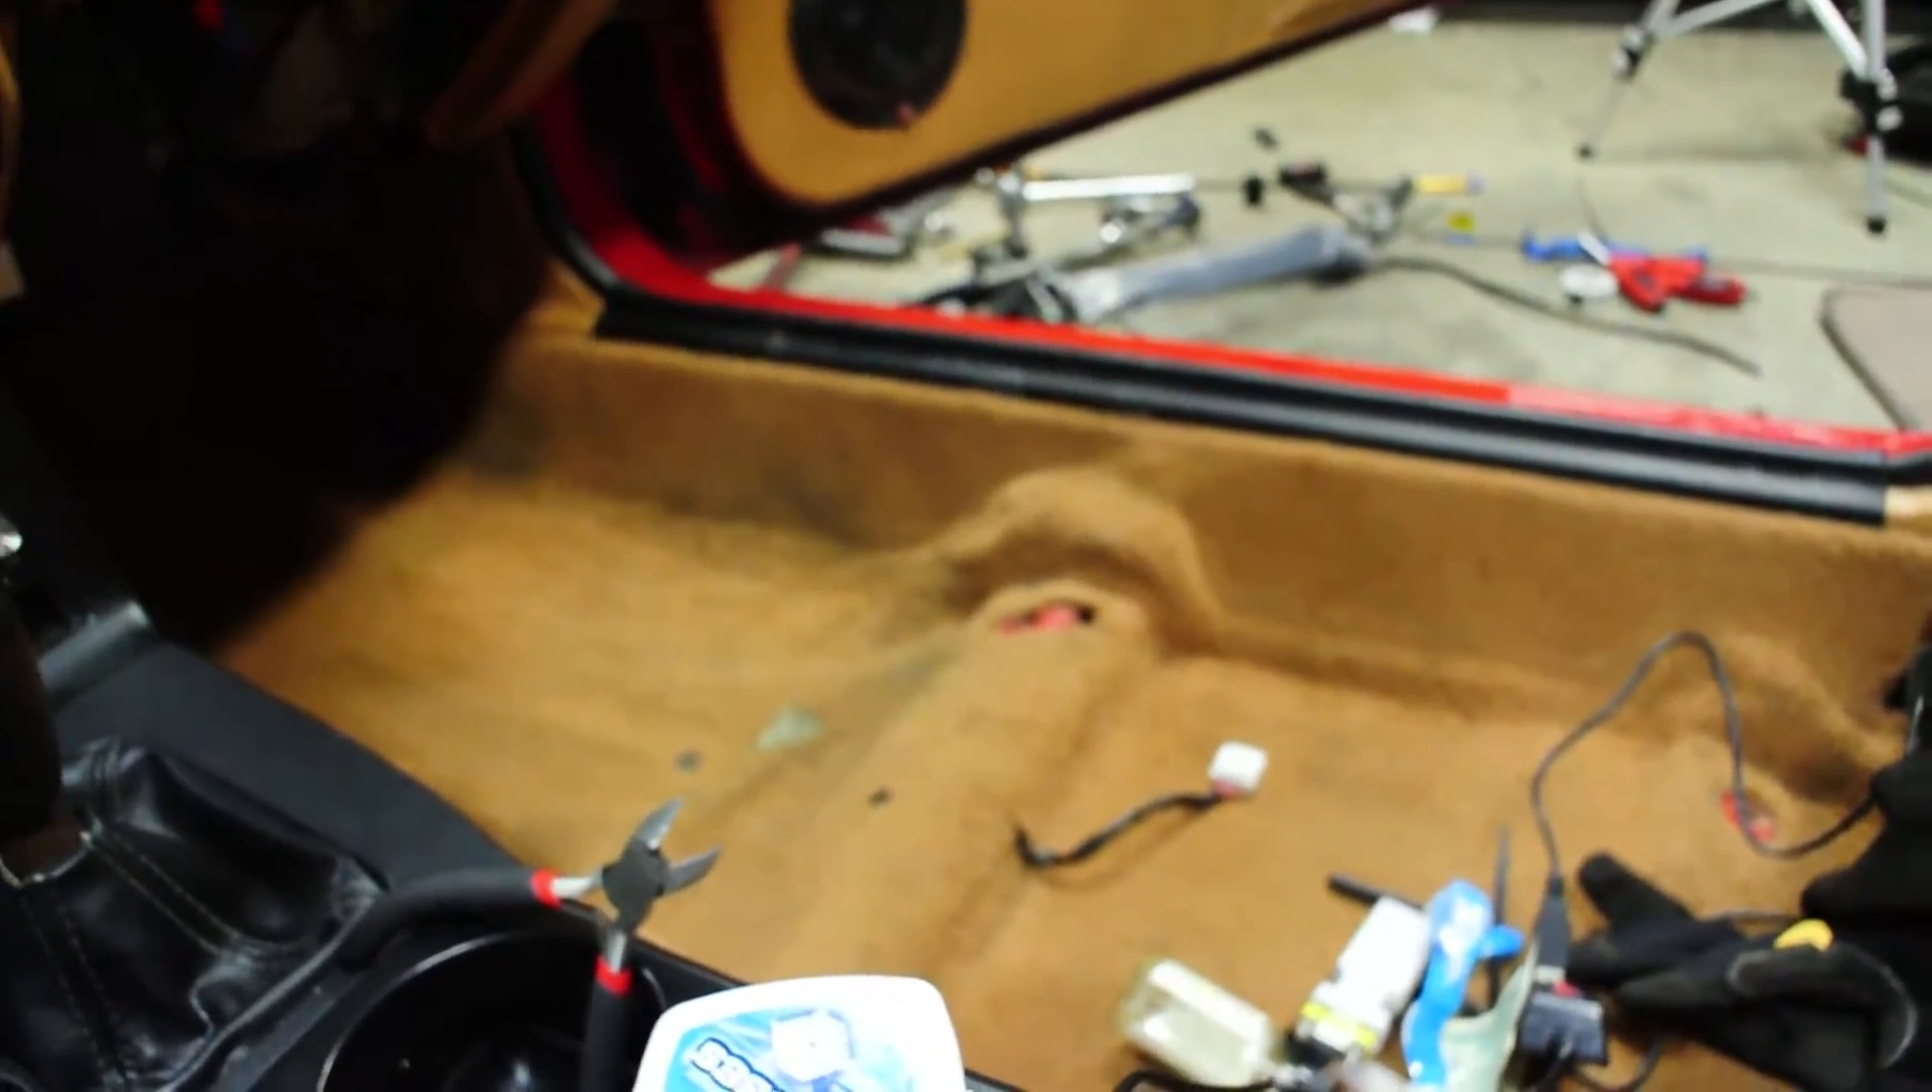And this side of the car is still partially torn apart.